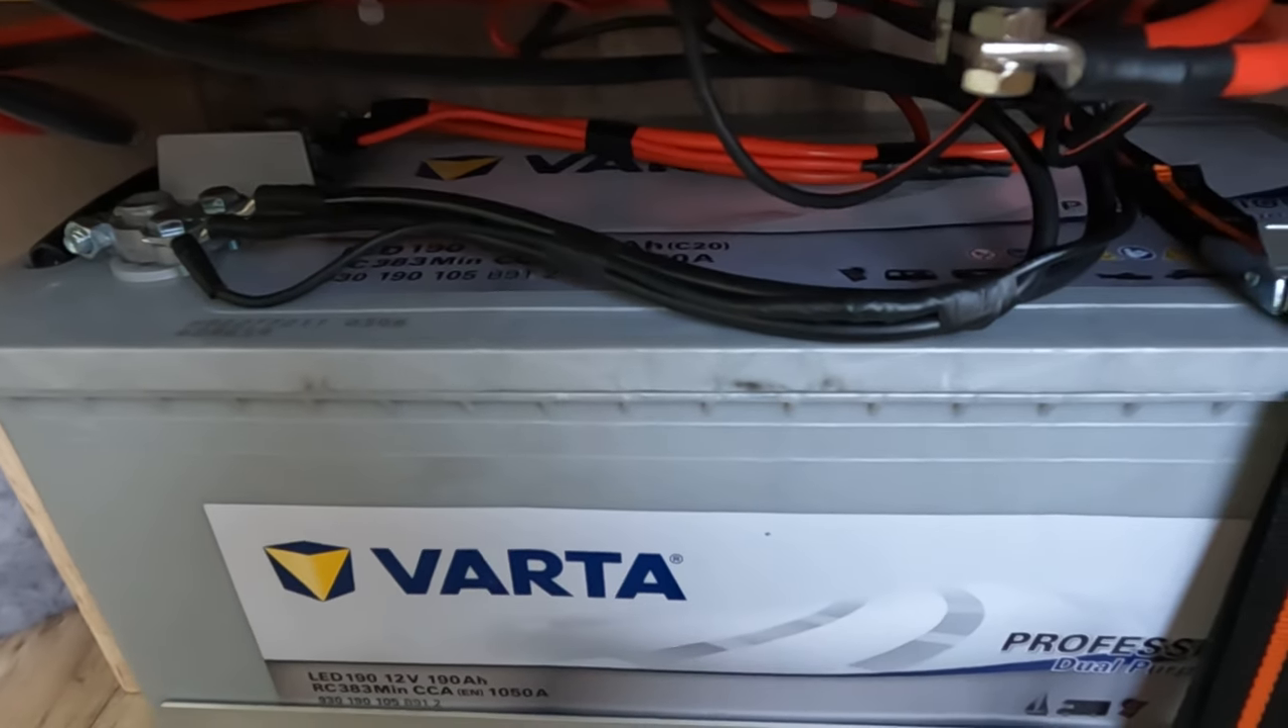The cables are all connected to the battery, if you can see that in there.